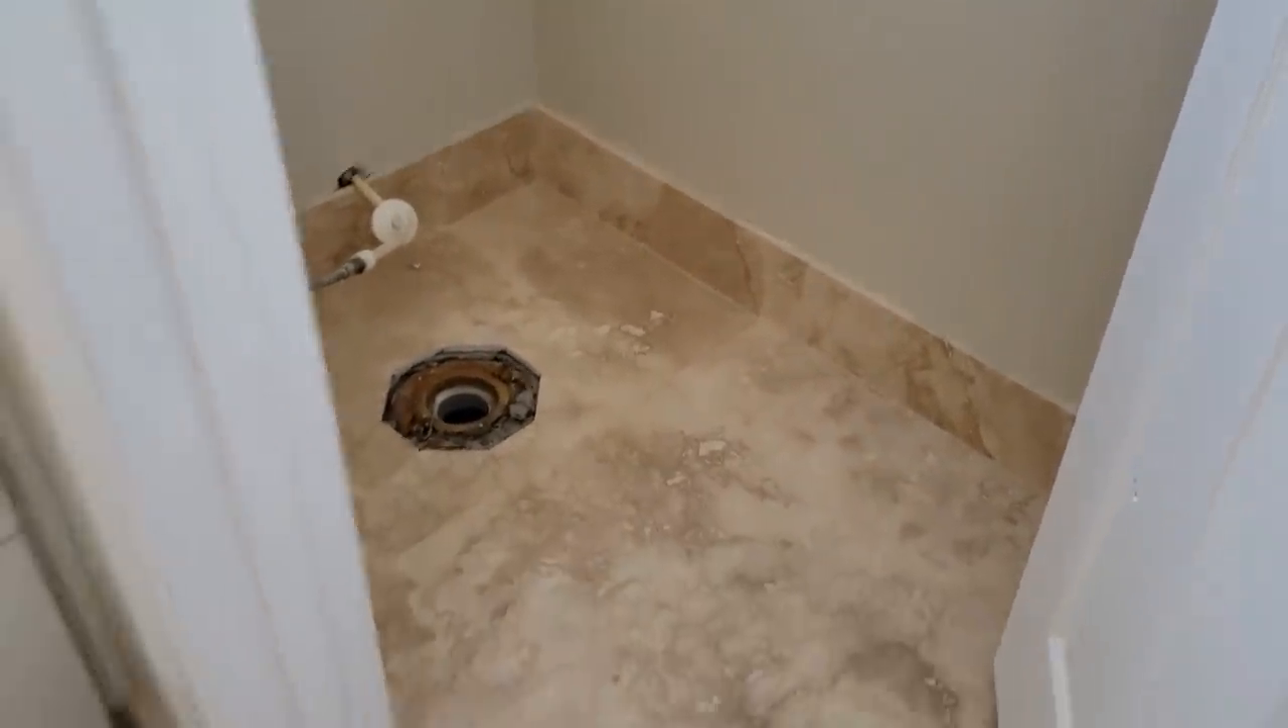I think we still need our toilet in yep my toilet still needs to go in.